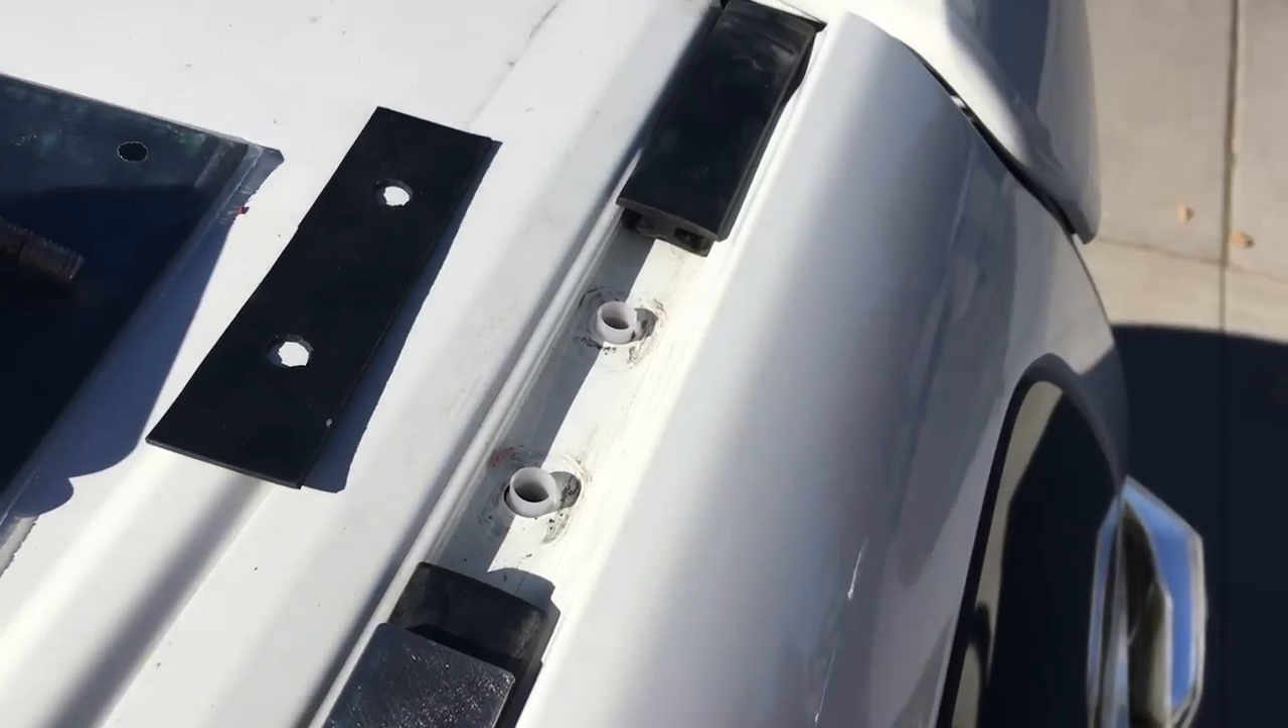But what I've got going on is this is basically what you're left with after you take the factory rack off.